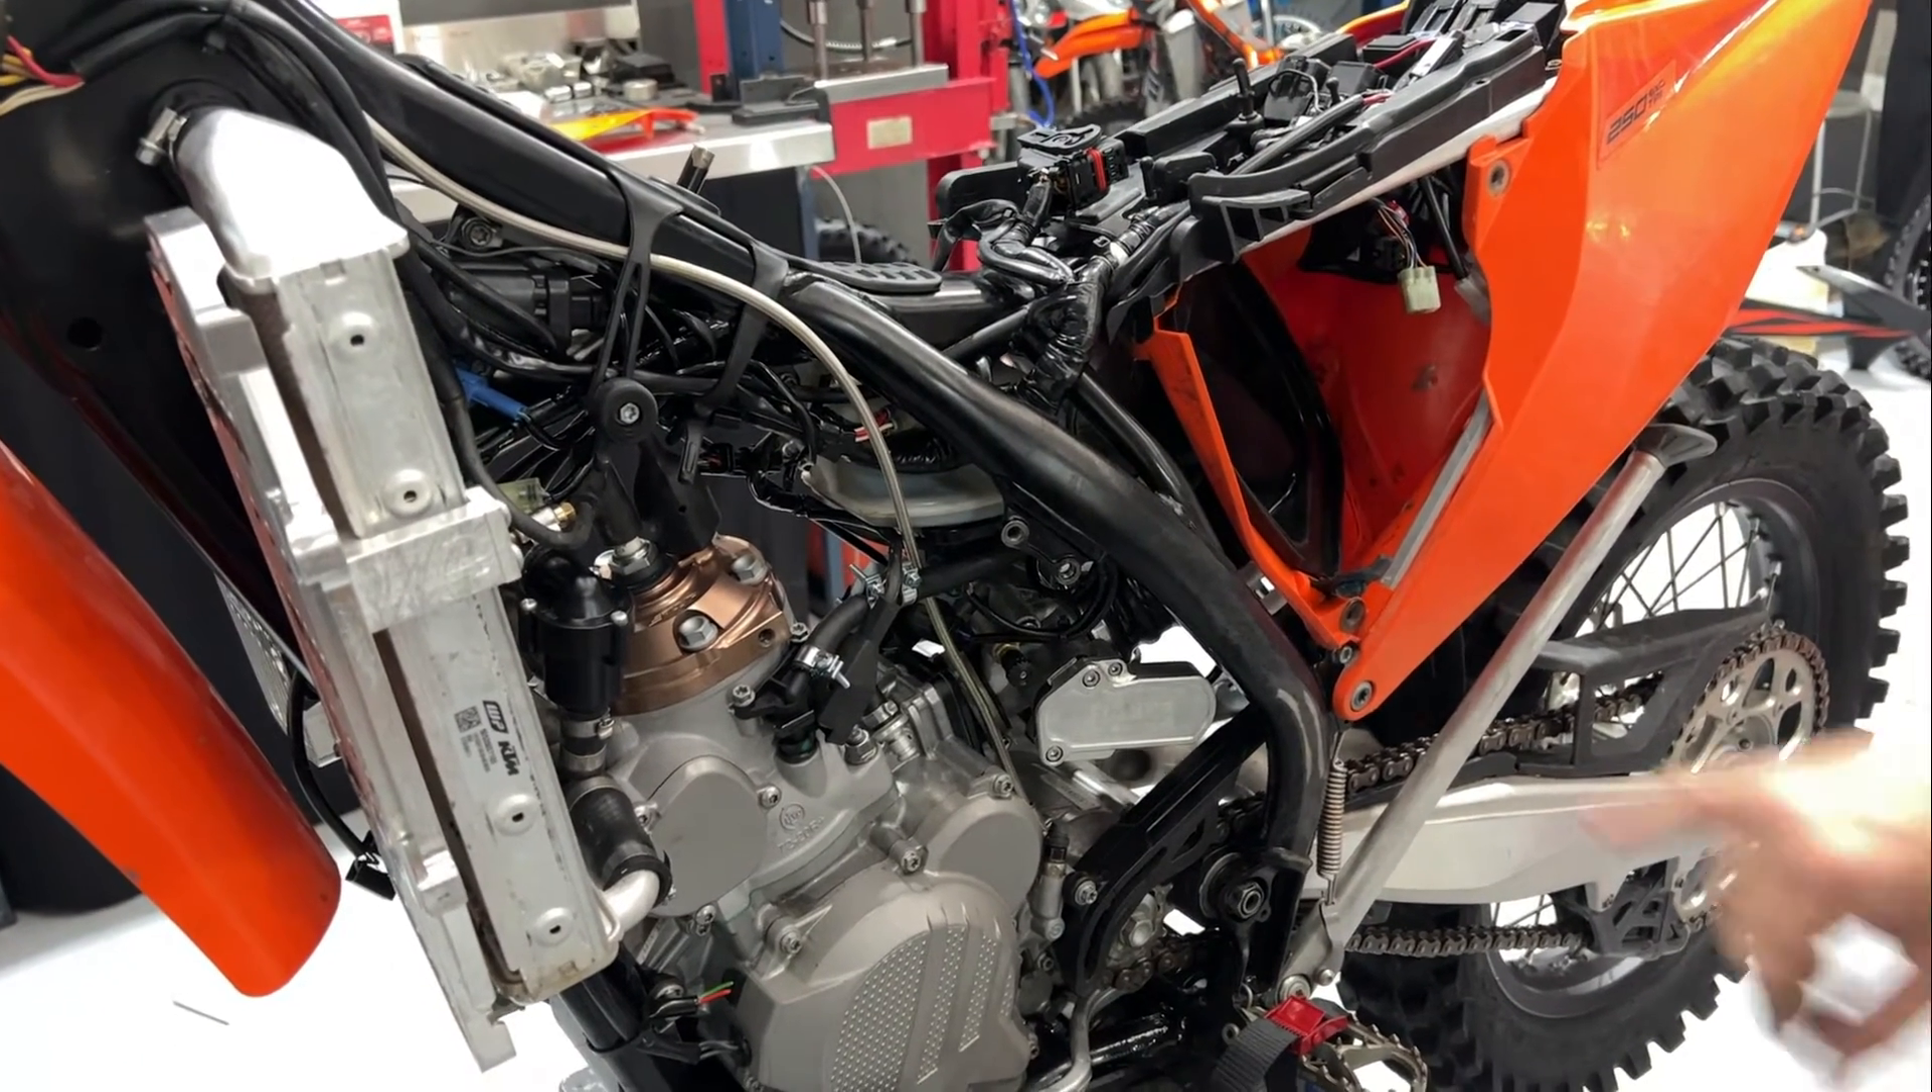So you'll see on this bike I've already got the tank and seat removed.